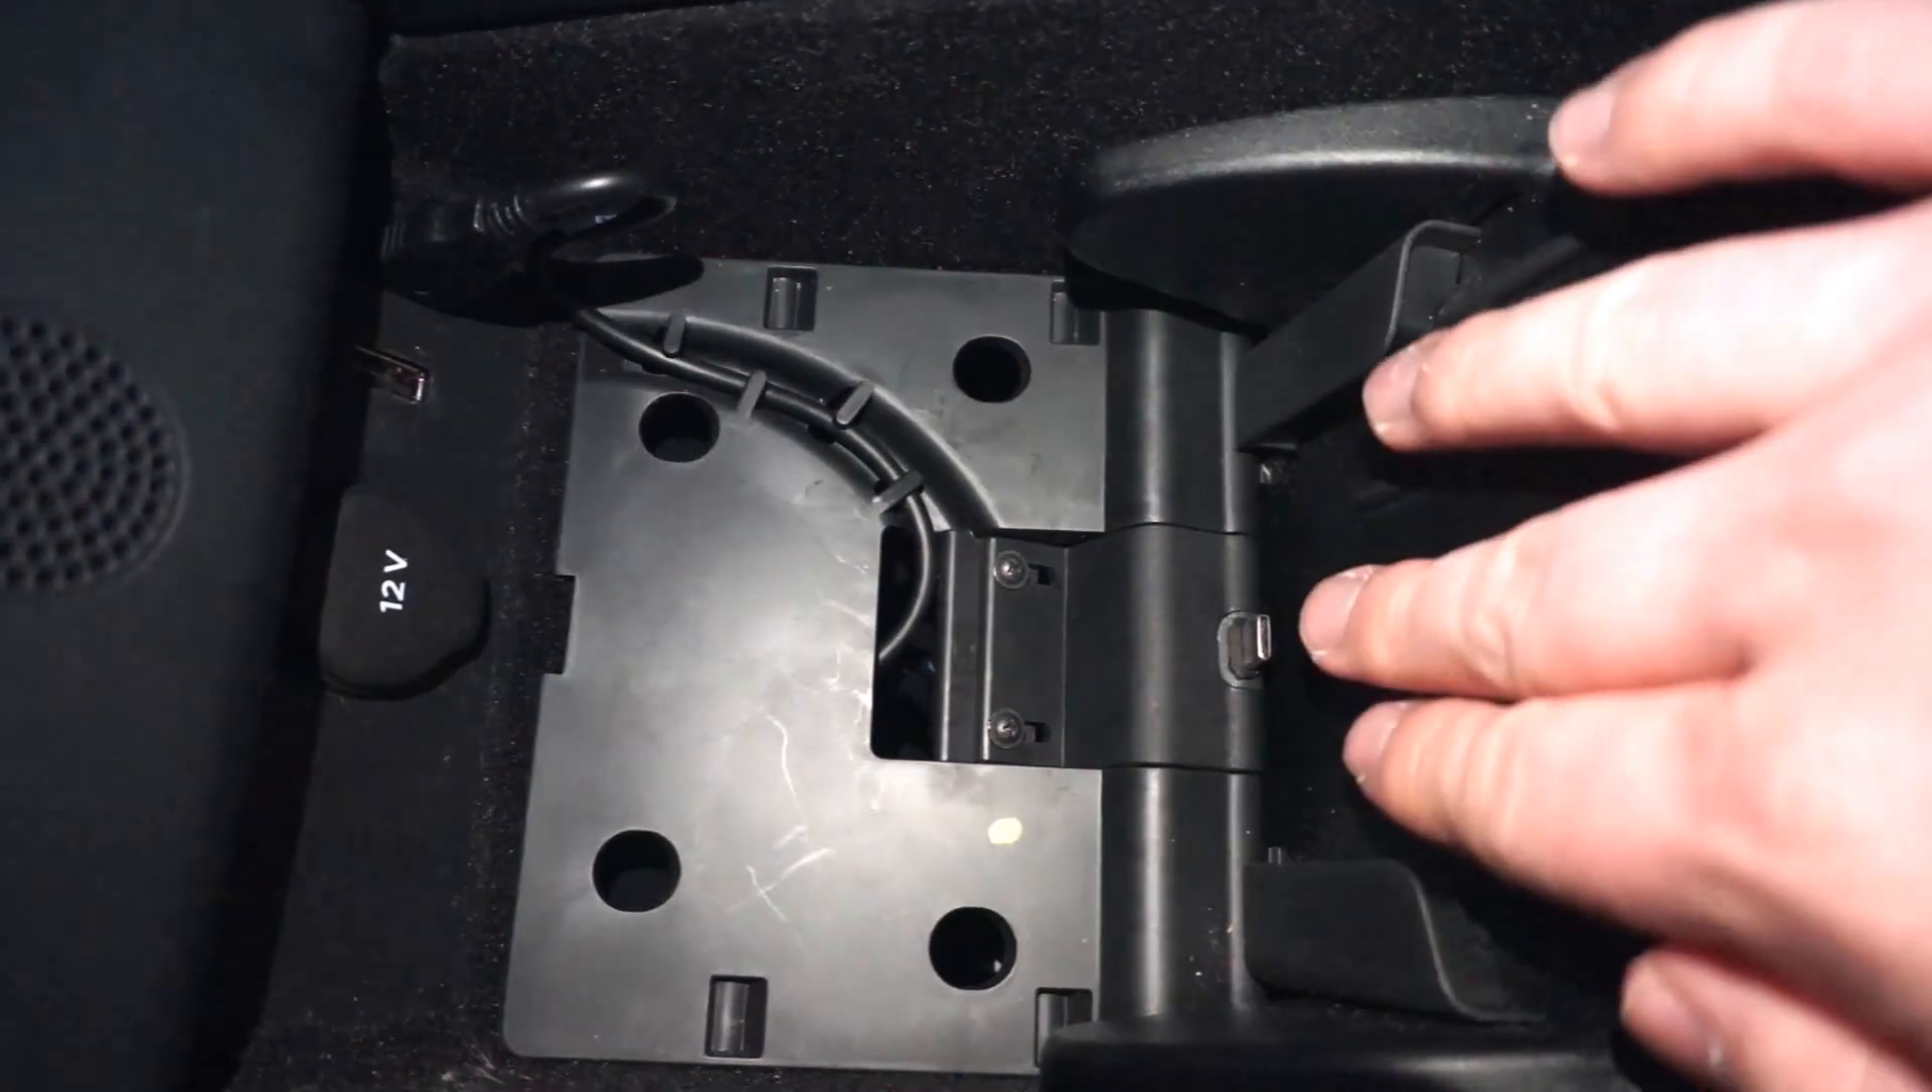Okay, so I've got the USB cable underneath those little tabs.